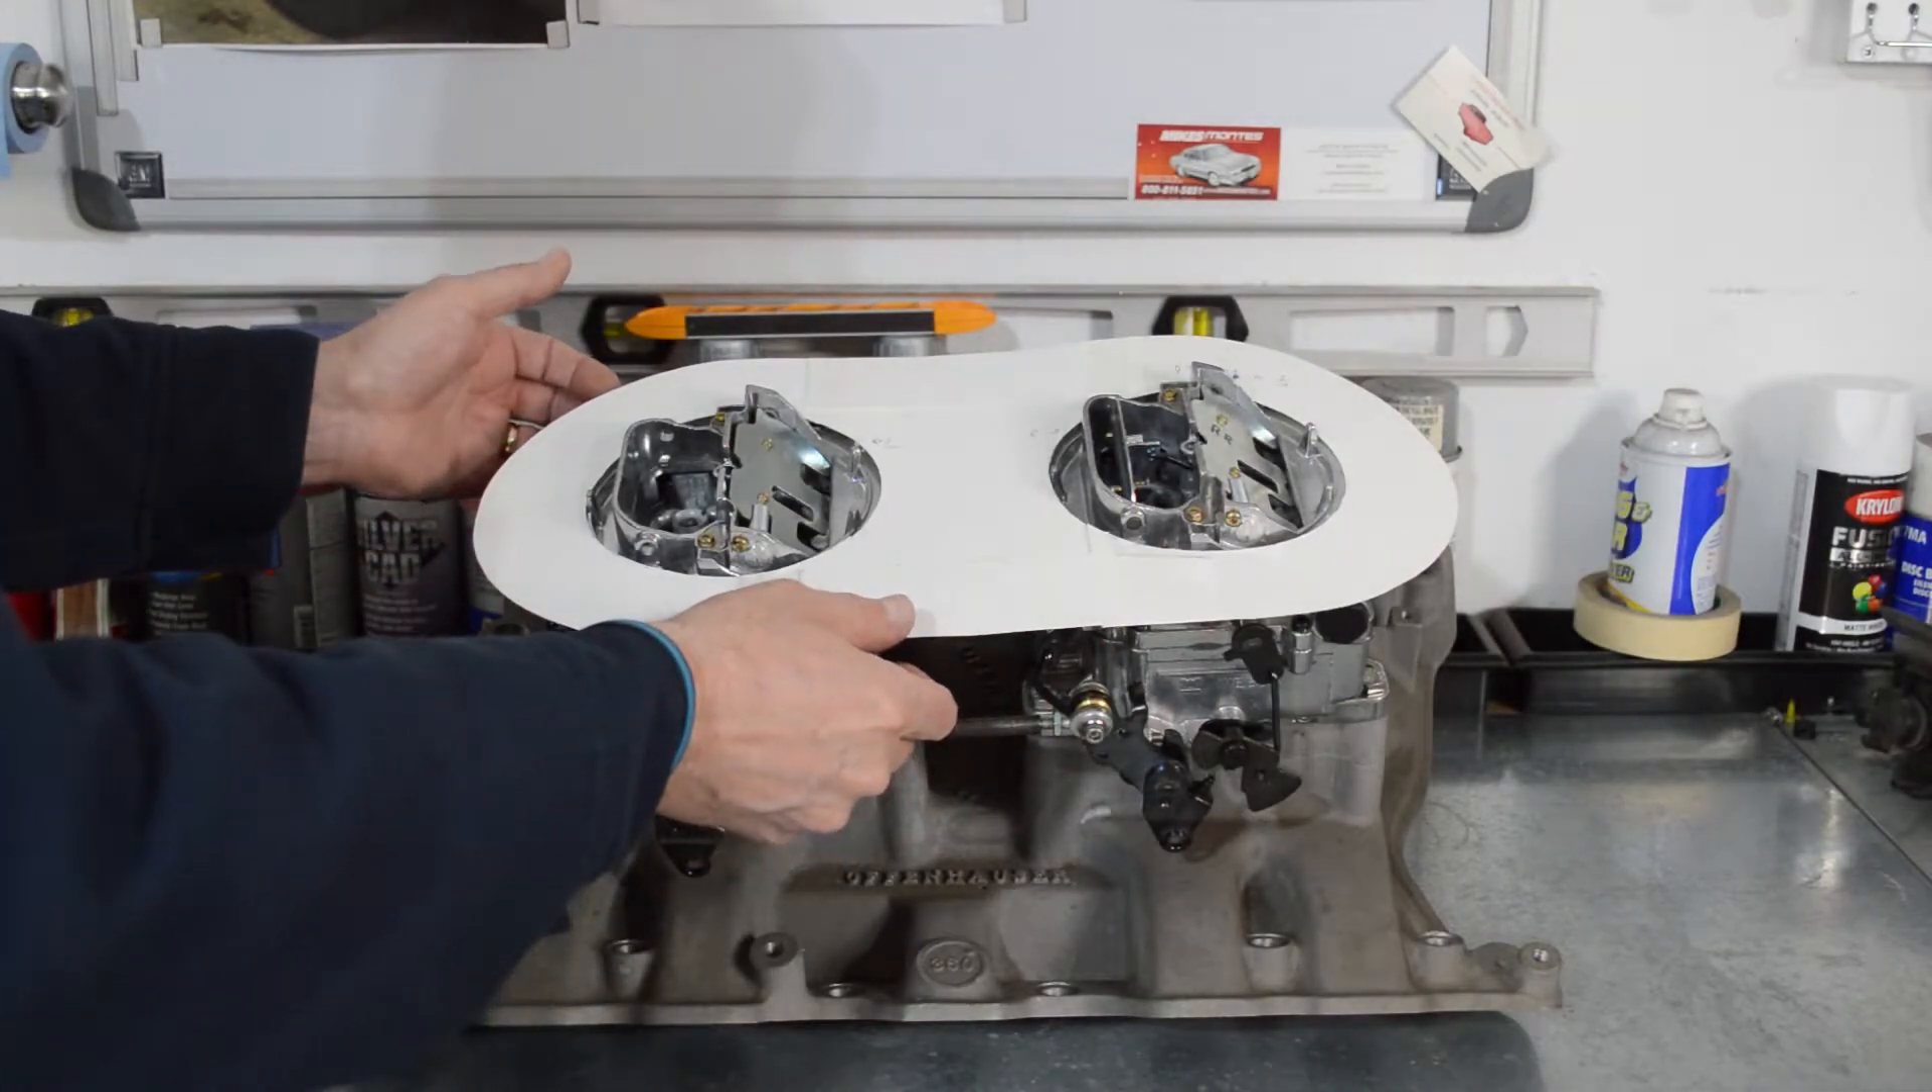I made this template that fits right on to both carbs proper spacing.